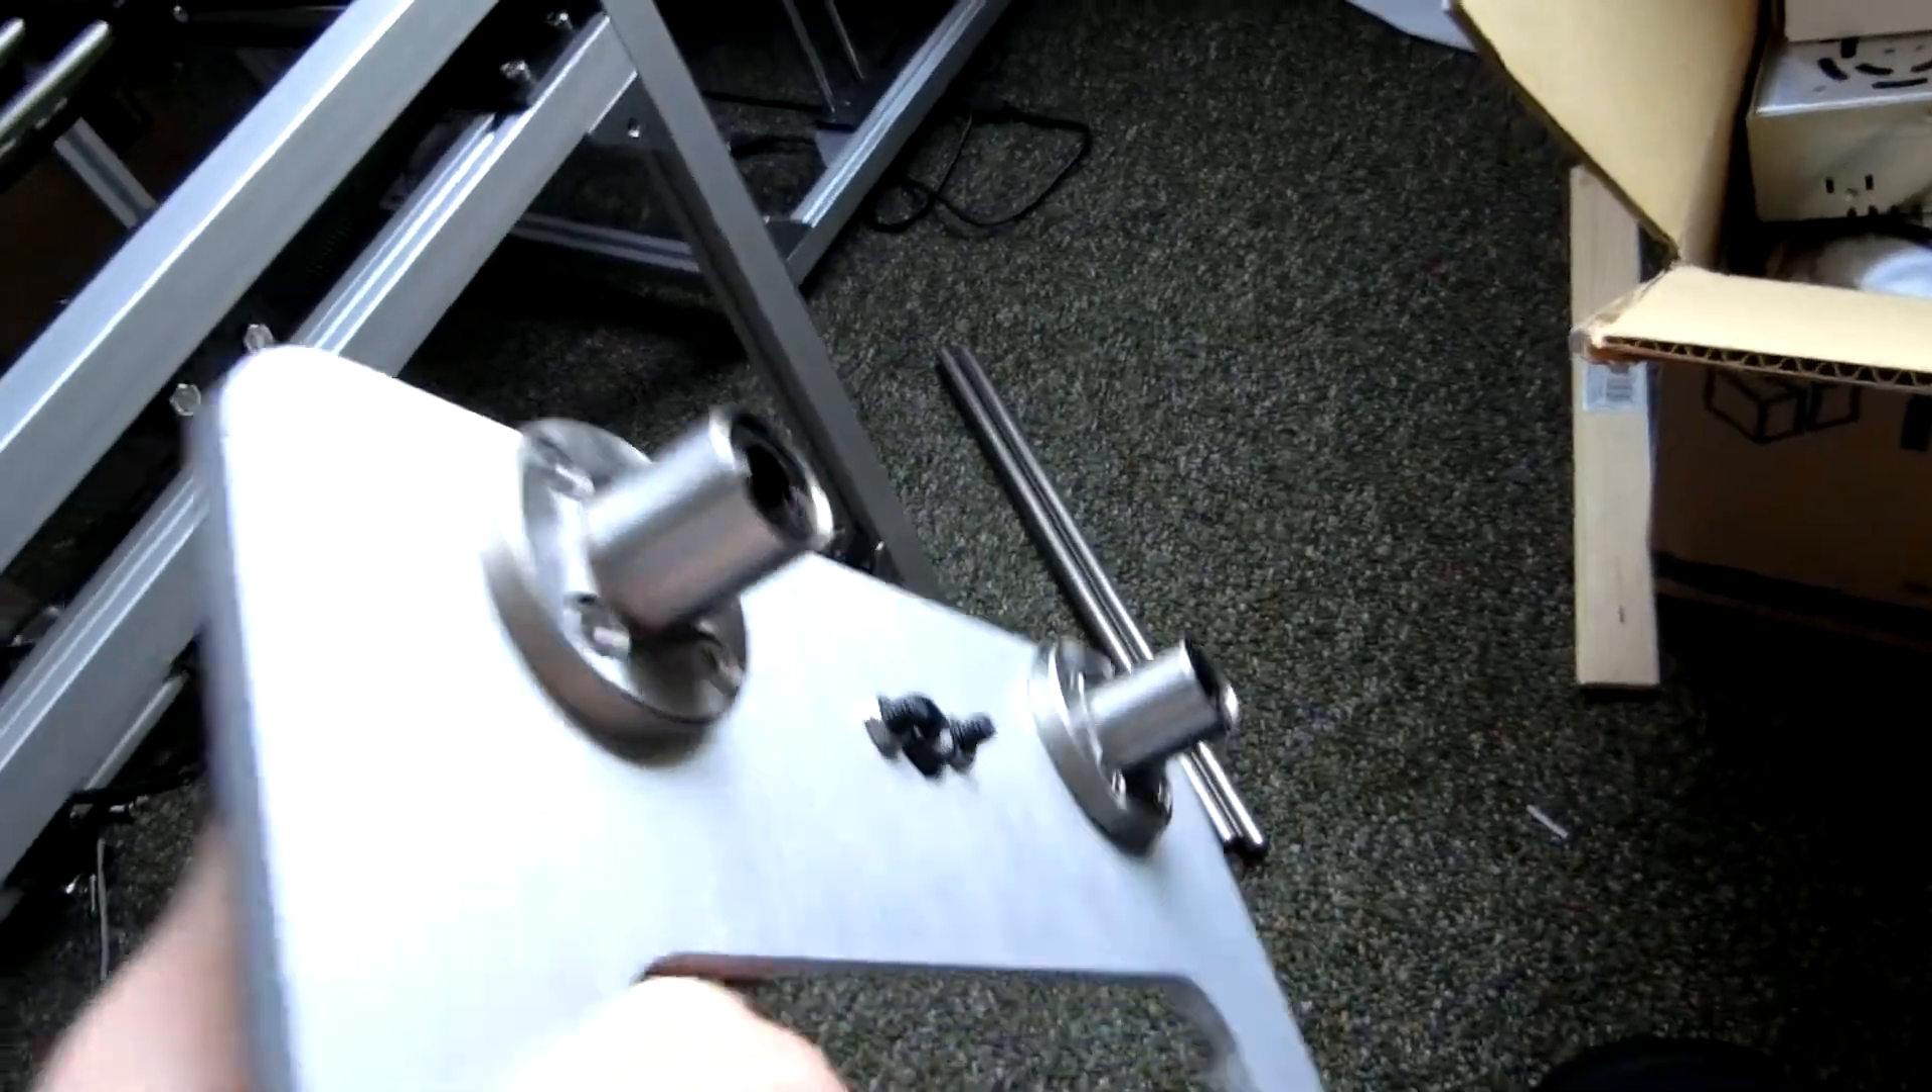So, I've got these linear bearings on. I've got them bolted on.